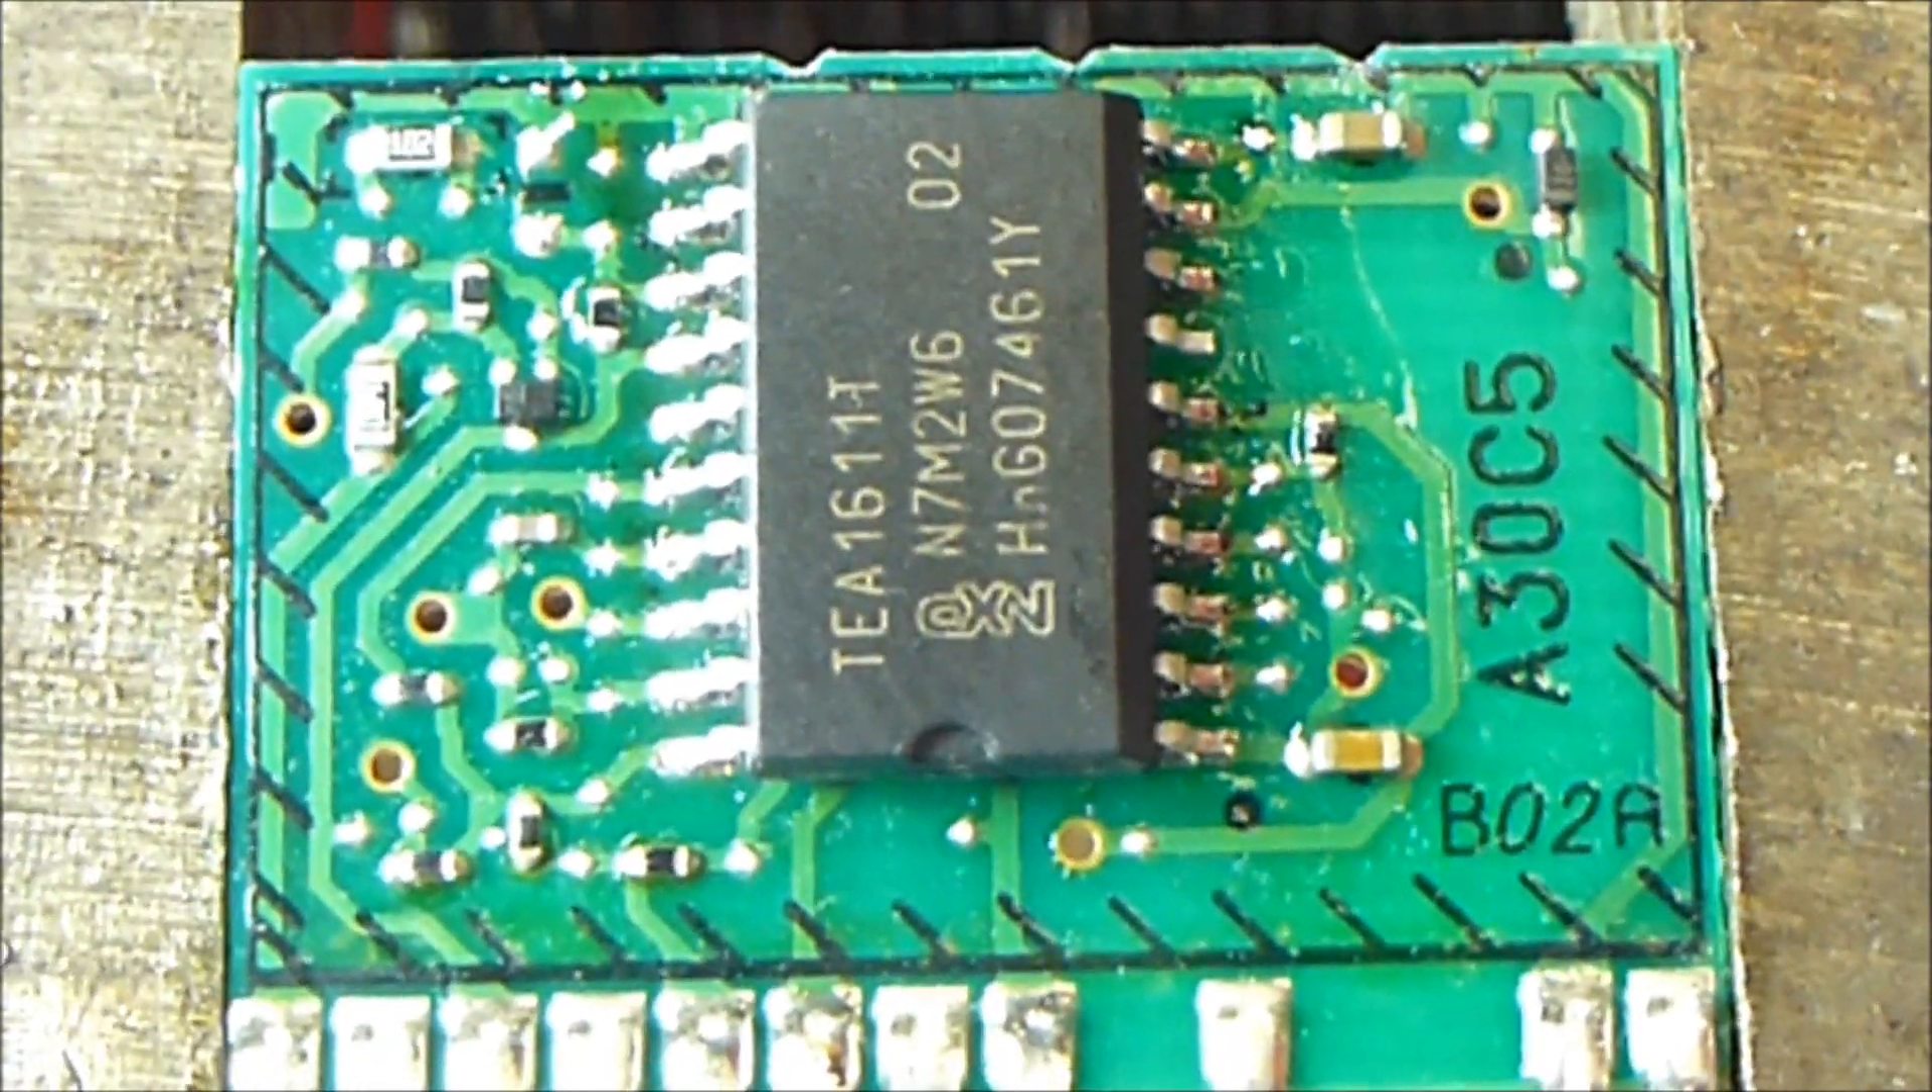Got the new chip on the board.